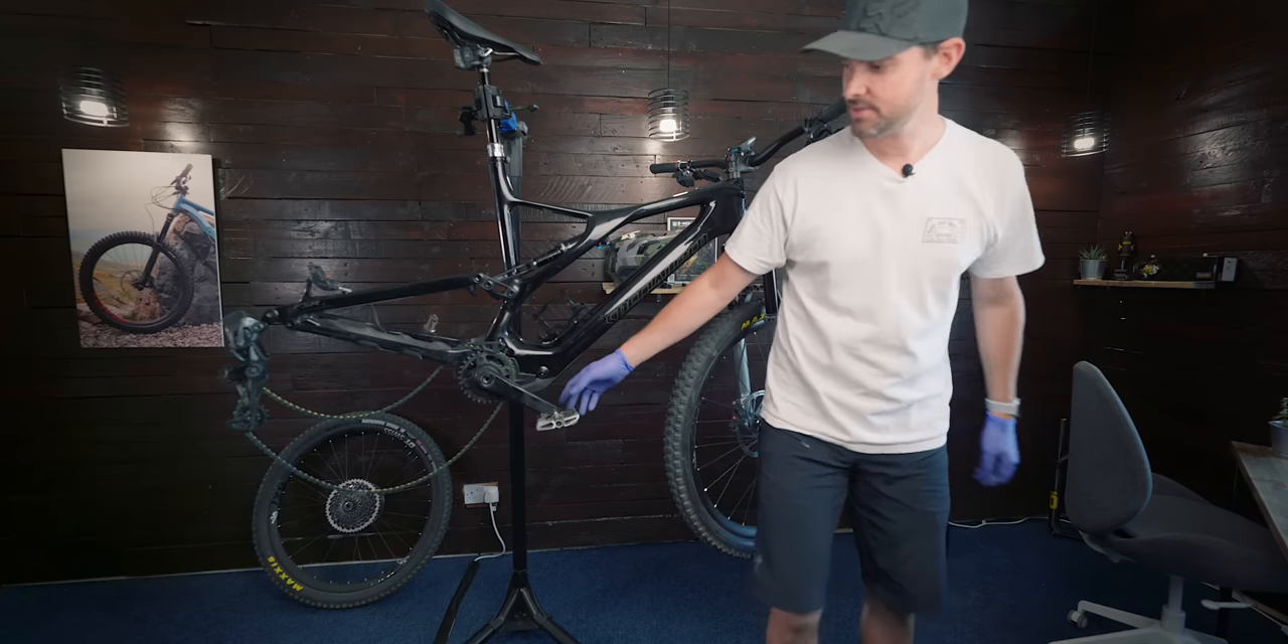Last thing we've got to do is just pop the rear wheel on.